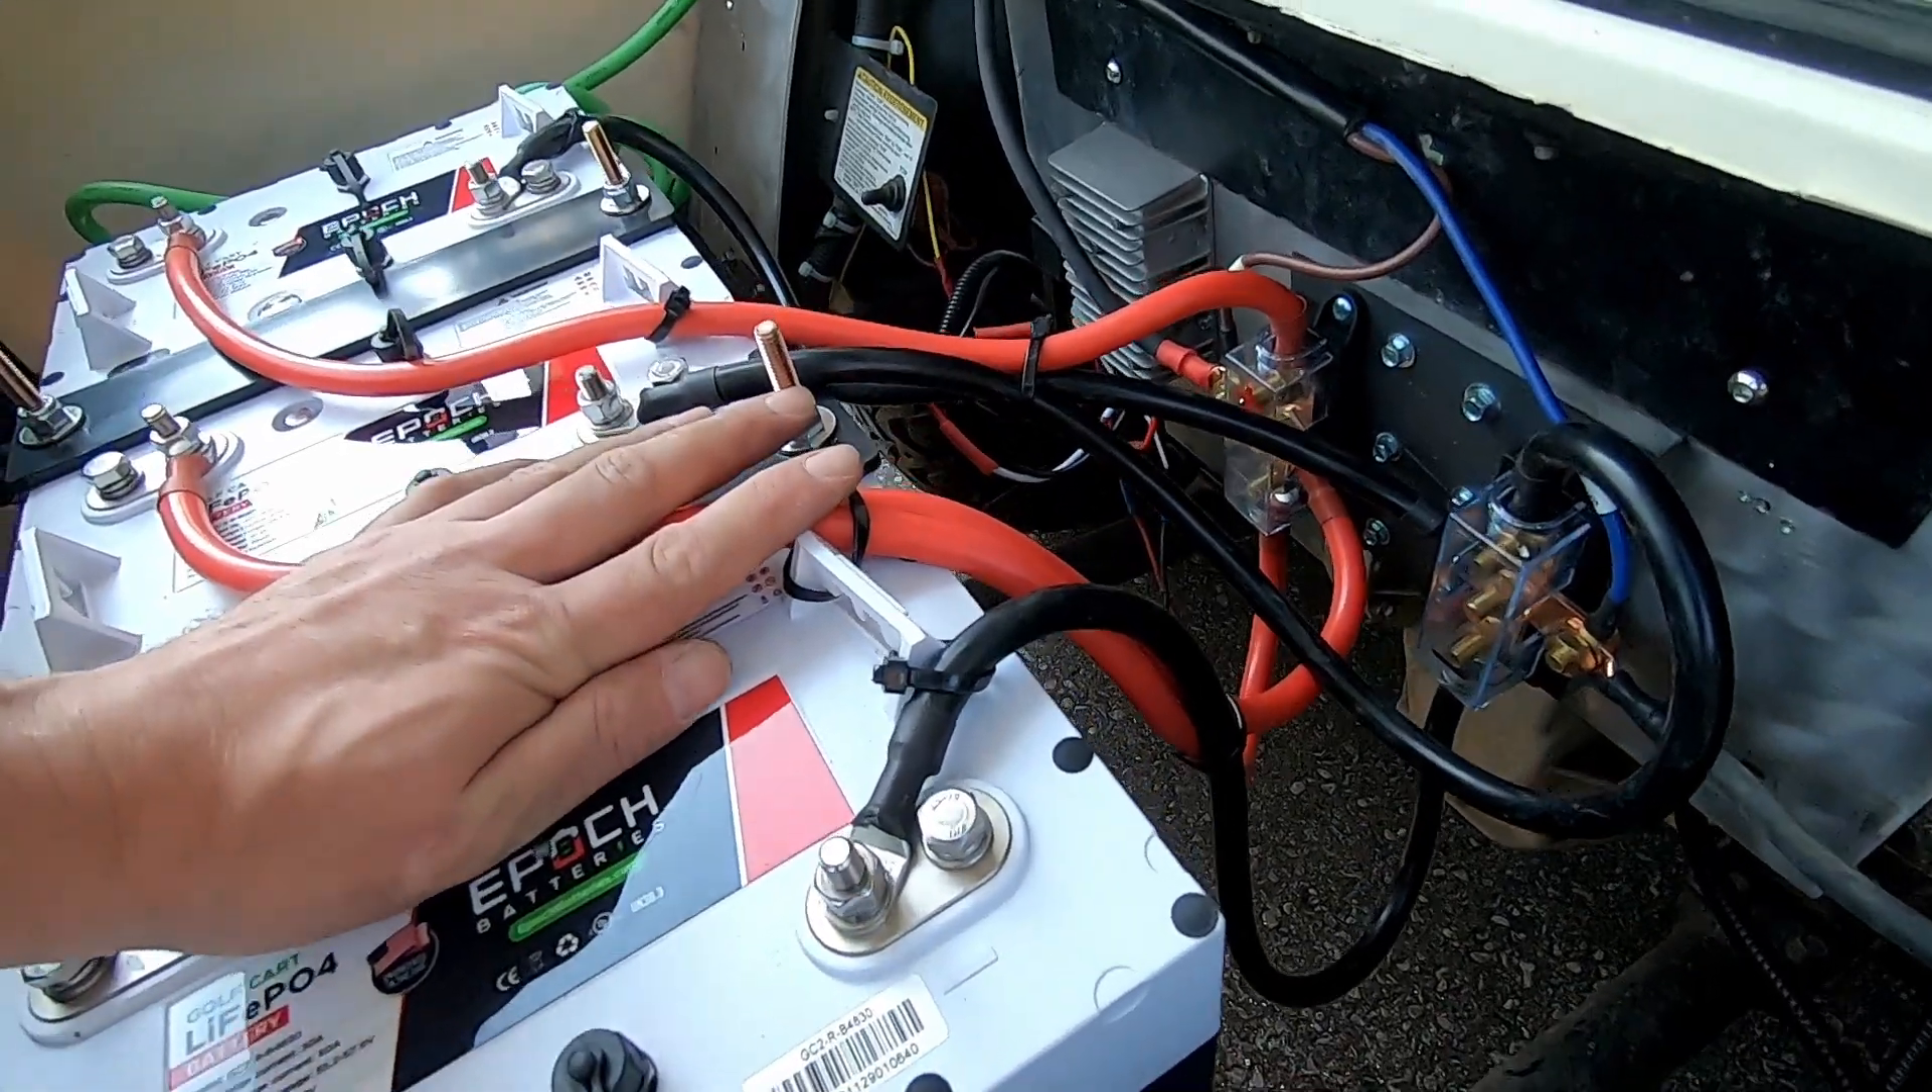But I have all my battery cables connected. I went a little bit overboard on the zip ties.